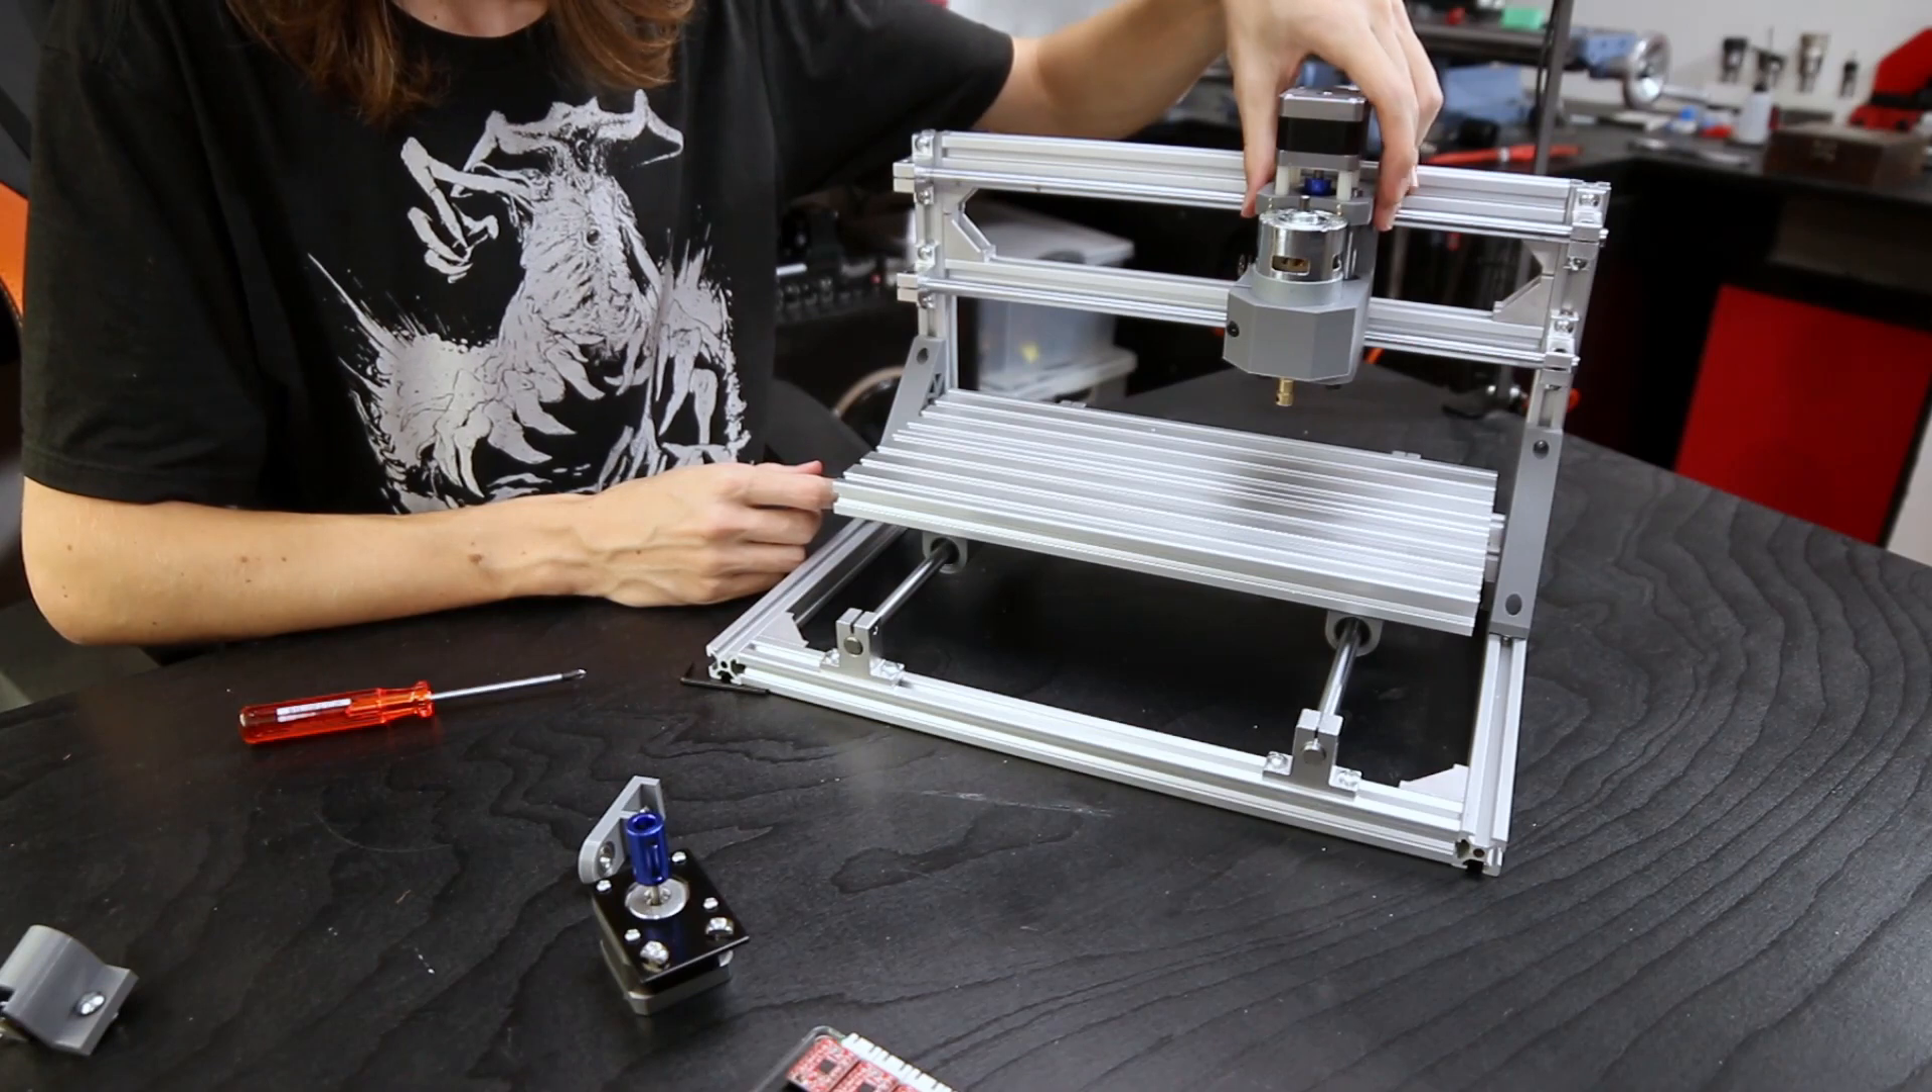I haven't yet mounted the motors so that I can still move them freely around.